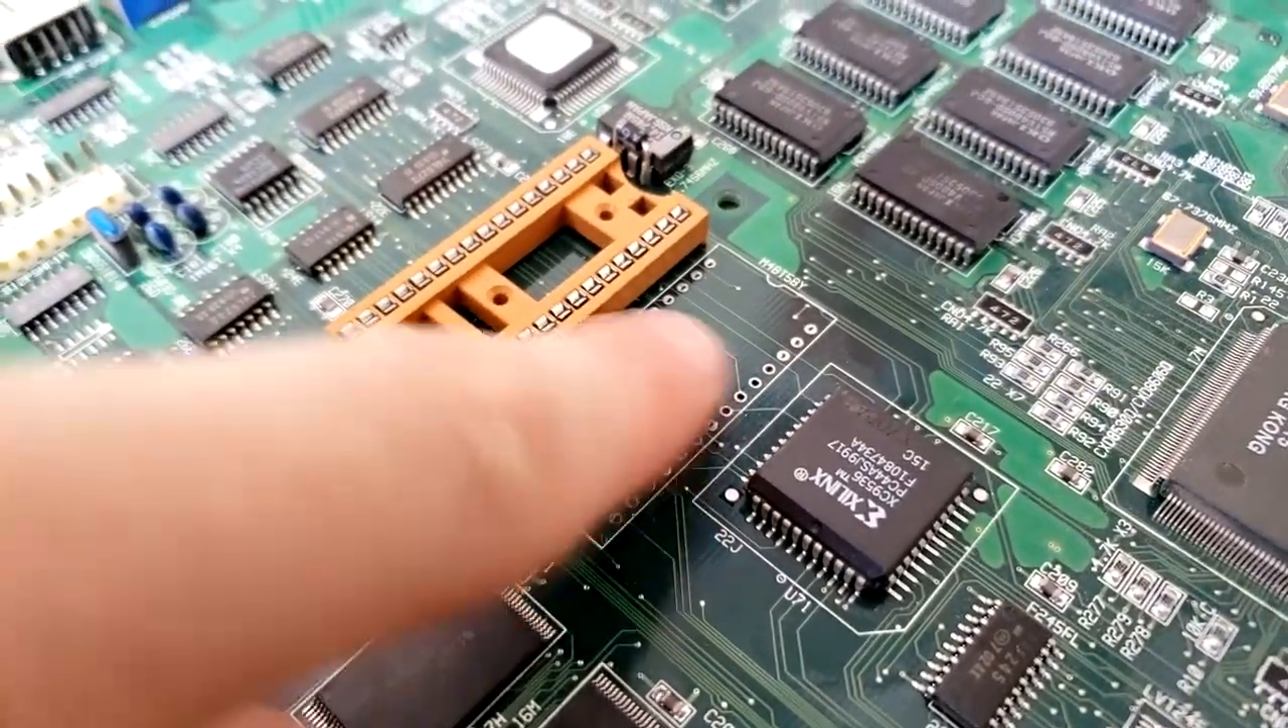So I've managed to take the chip out.